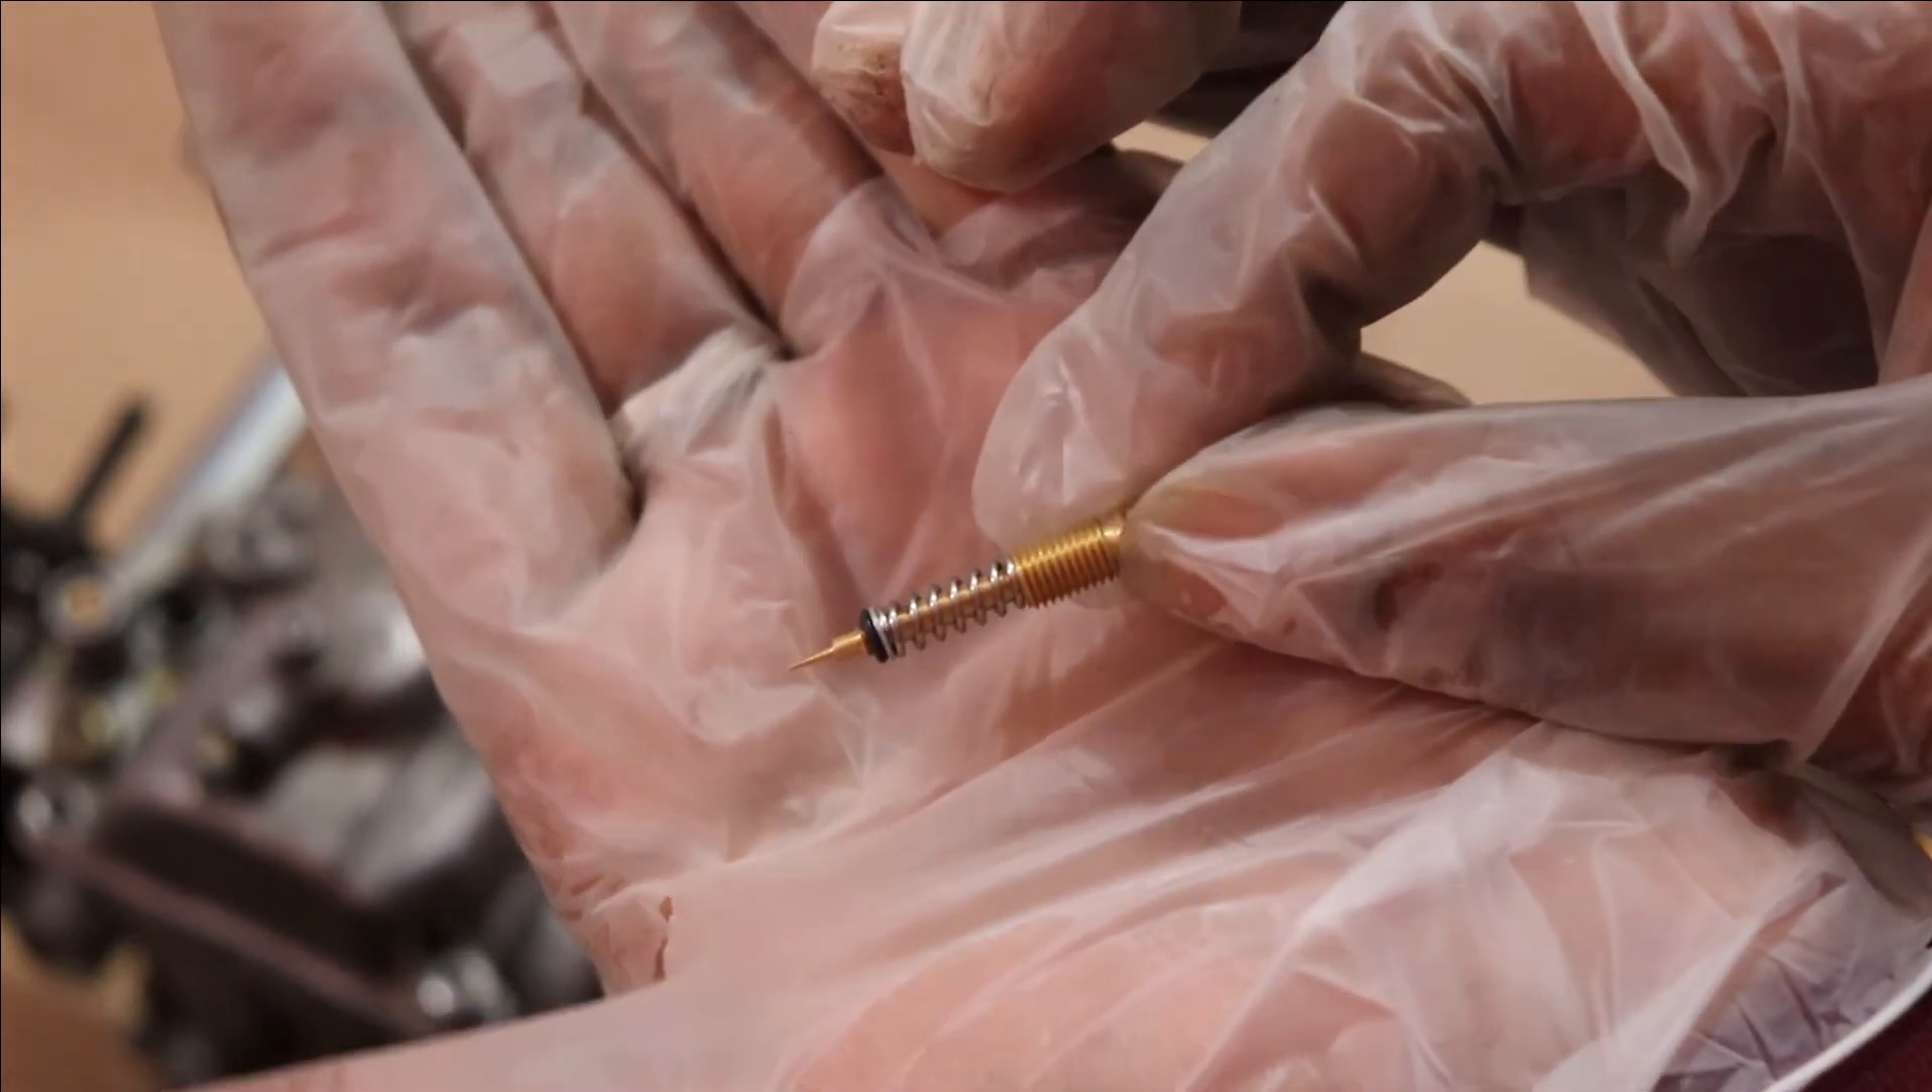See I've got the spring on there, the washer, and the o -ring.